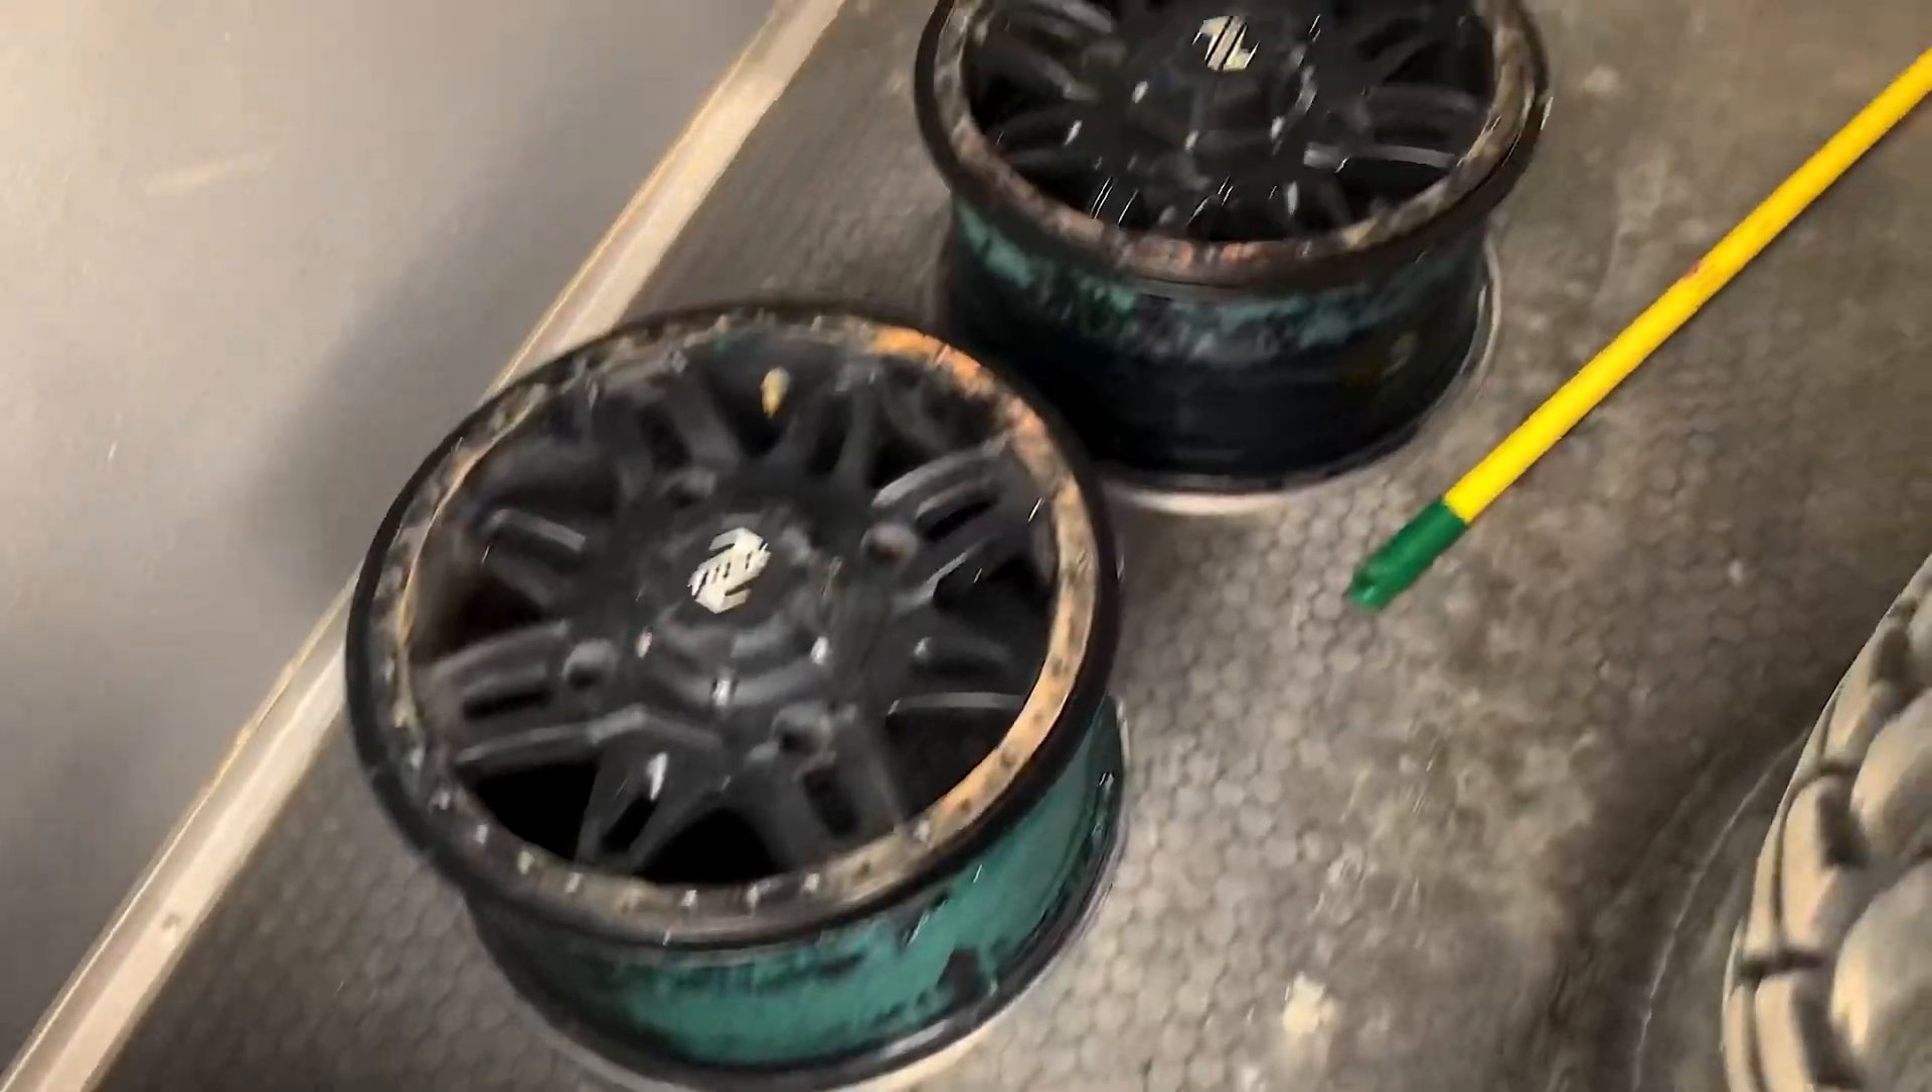Forever later we got the rims off and ready to go.